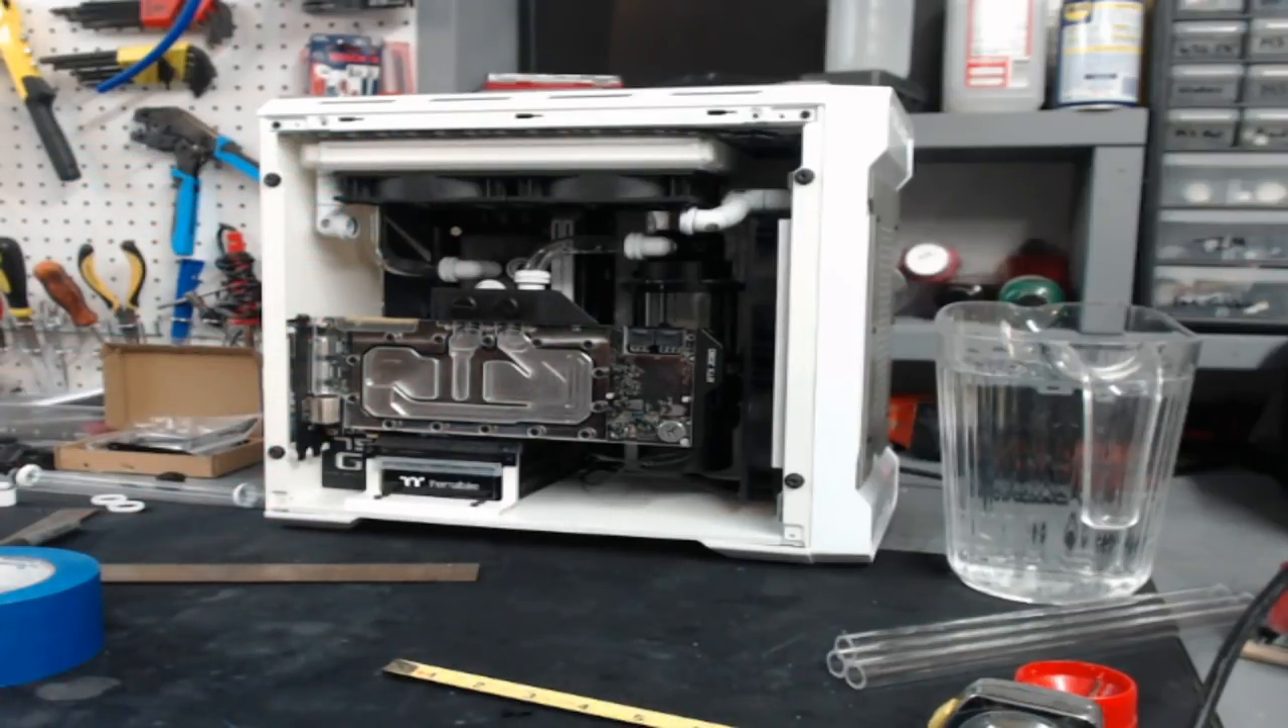The tempered glass still goes on and everything we just don't have it on right now.